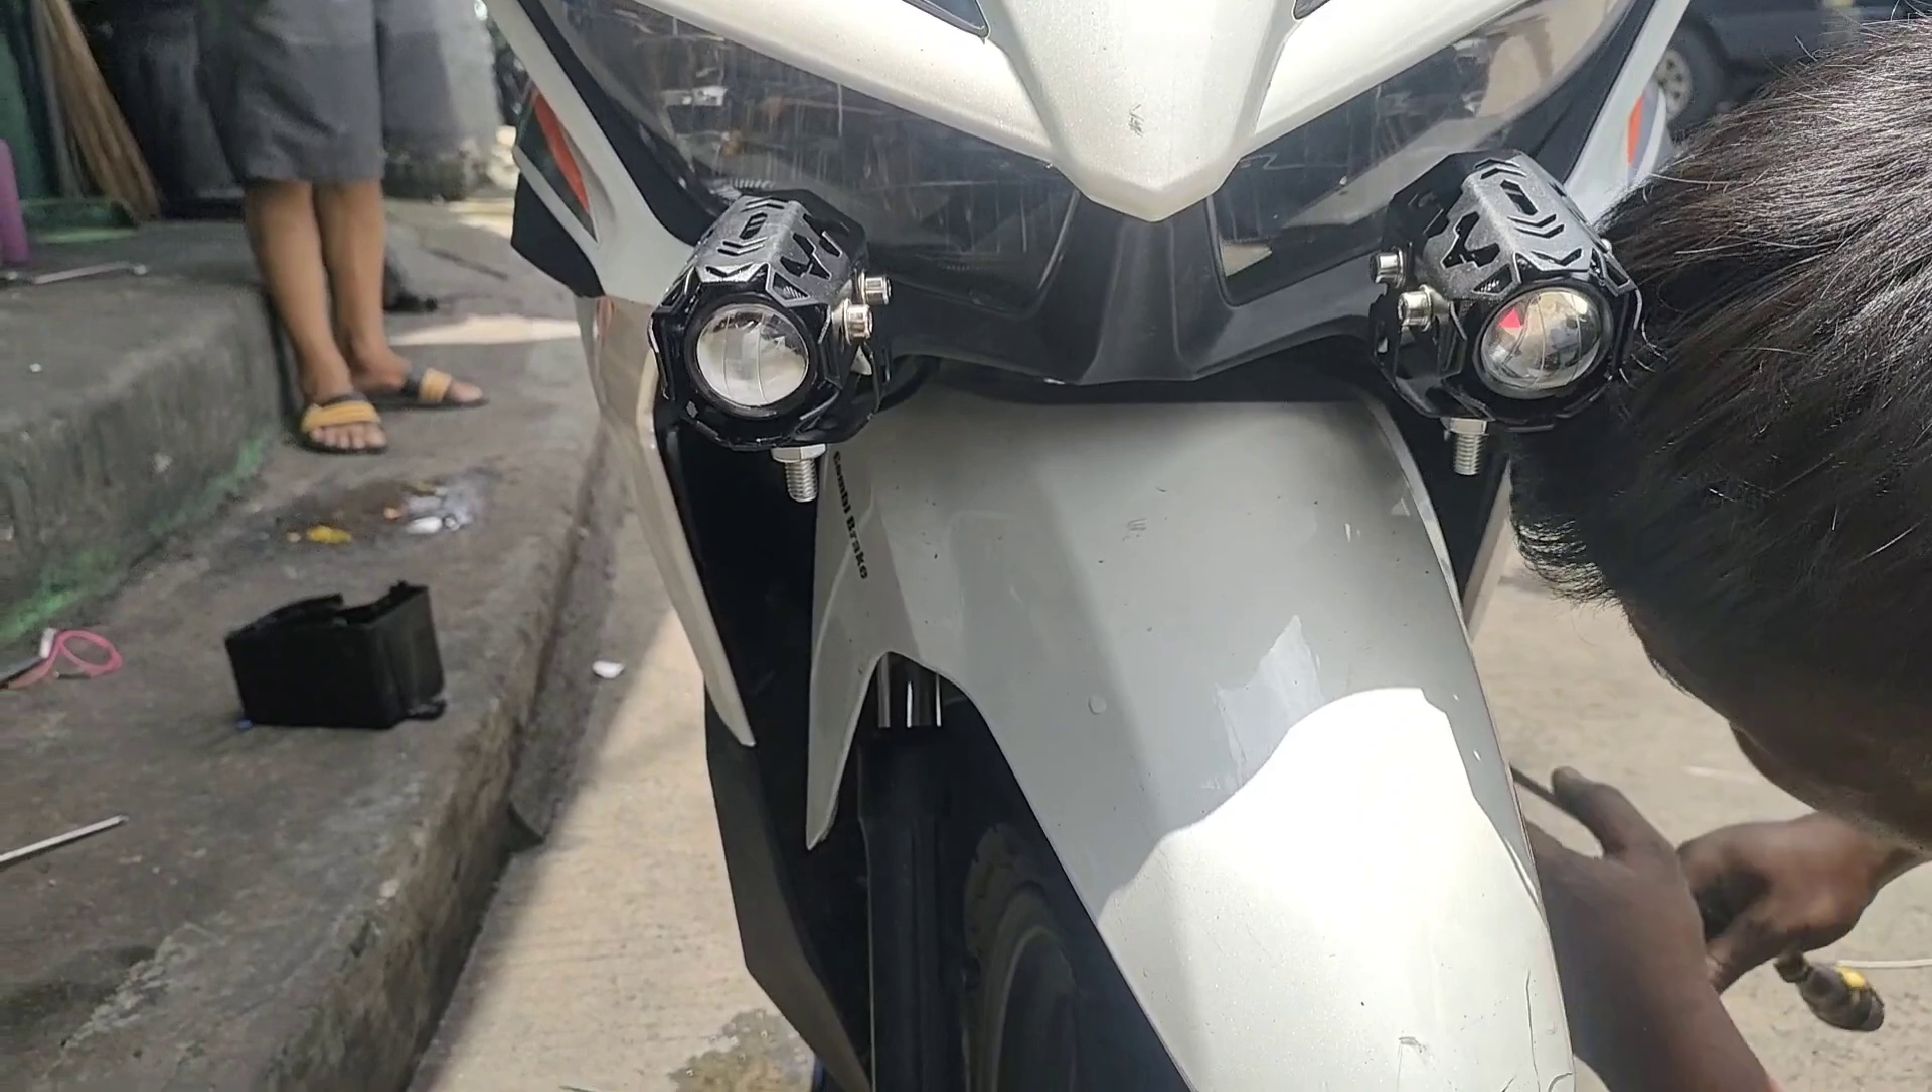So, nakabitan na natin ang mini driving light na version 7 yung nilagay natin.